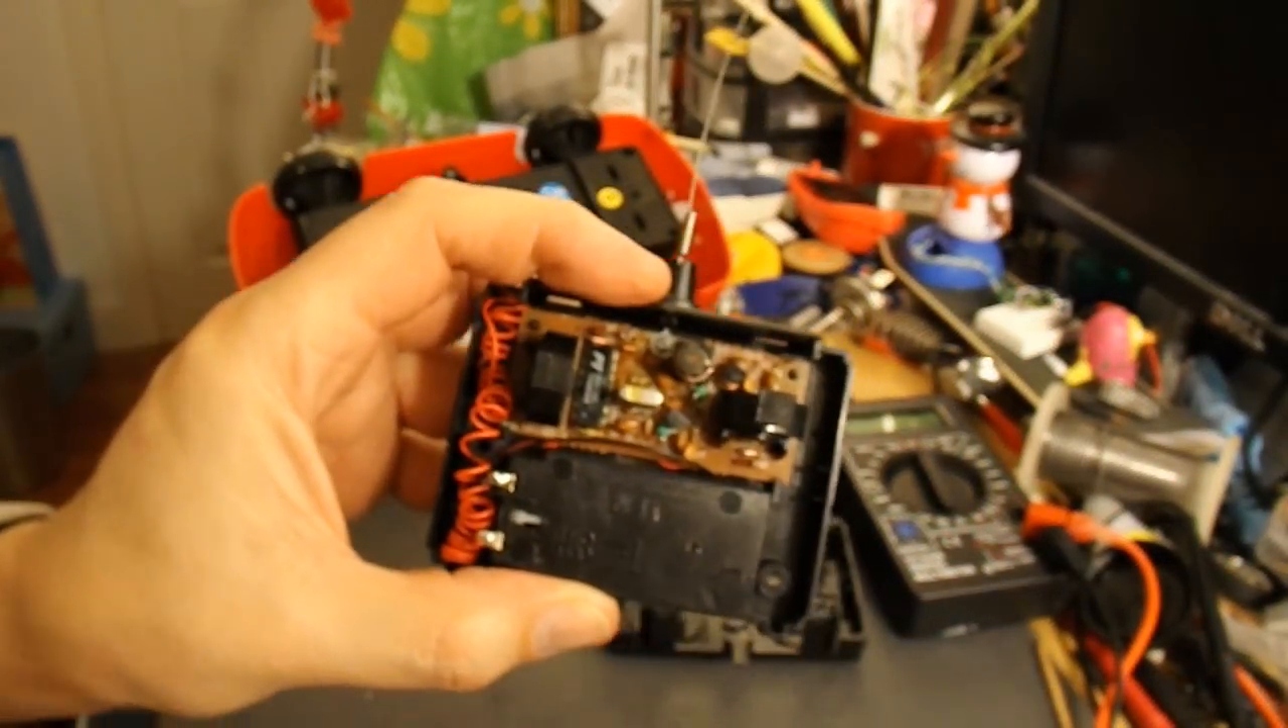So, I've soldered that bit of wire on, and just coiled it up inside the case.